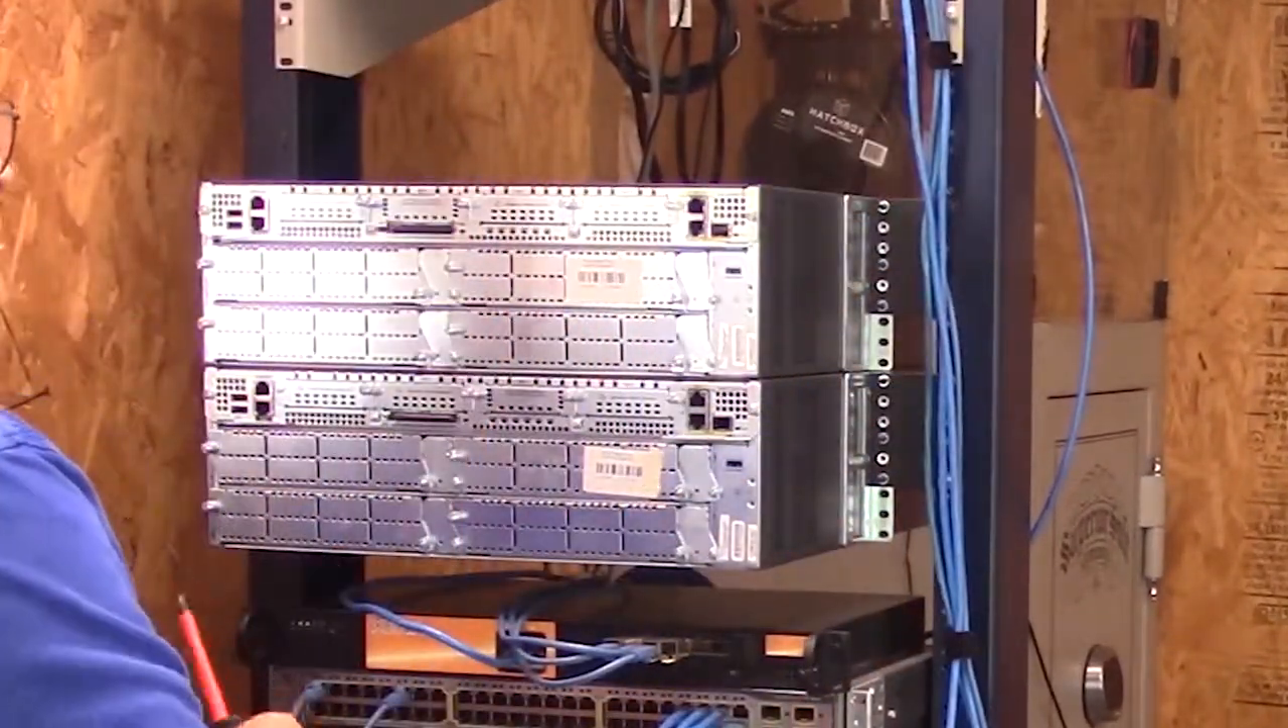Mounting the second router is a lot easier you just sit on top of the first one and they there there's no gap in between them.